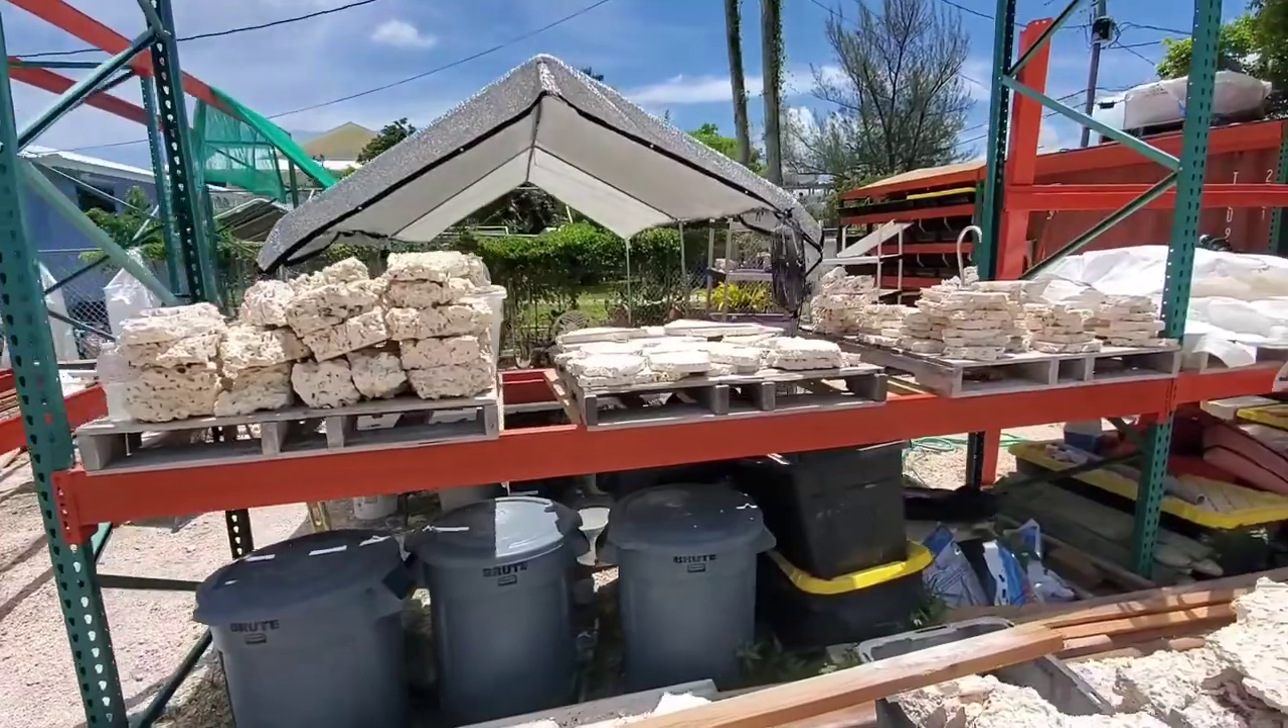Shelf is up guys whoo.